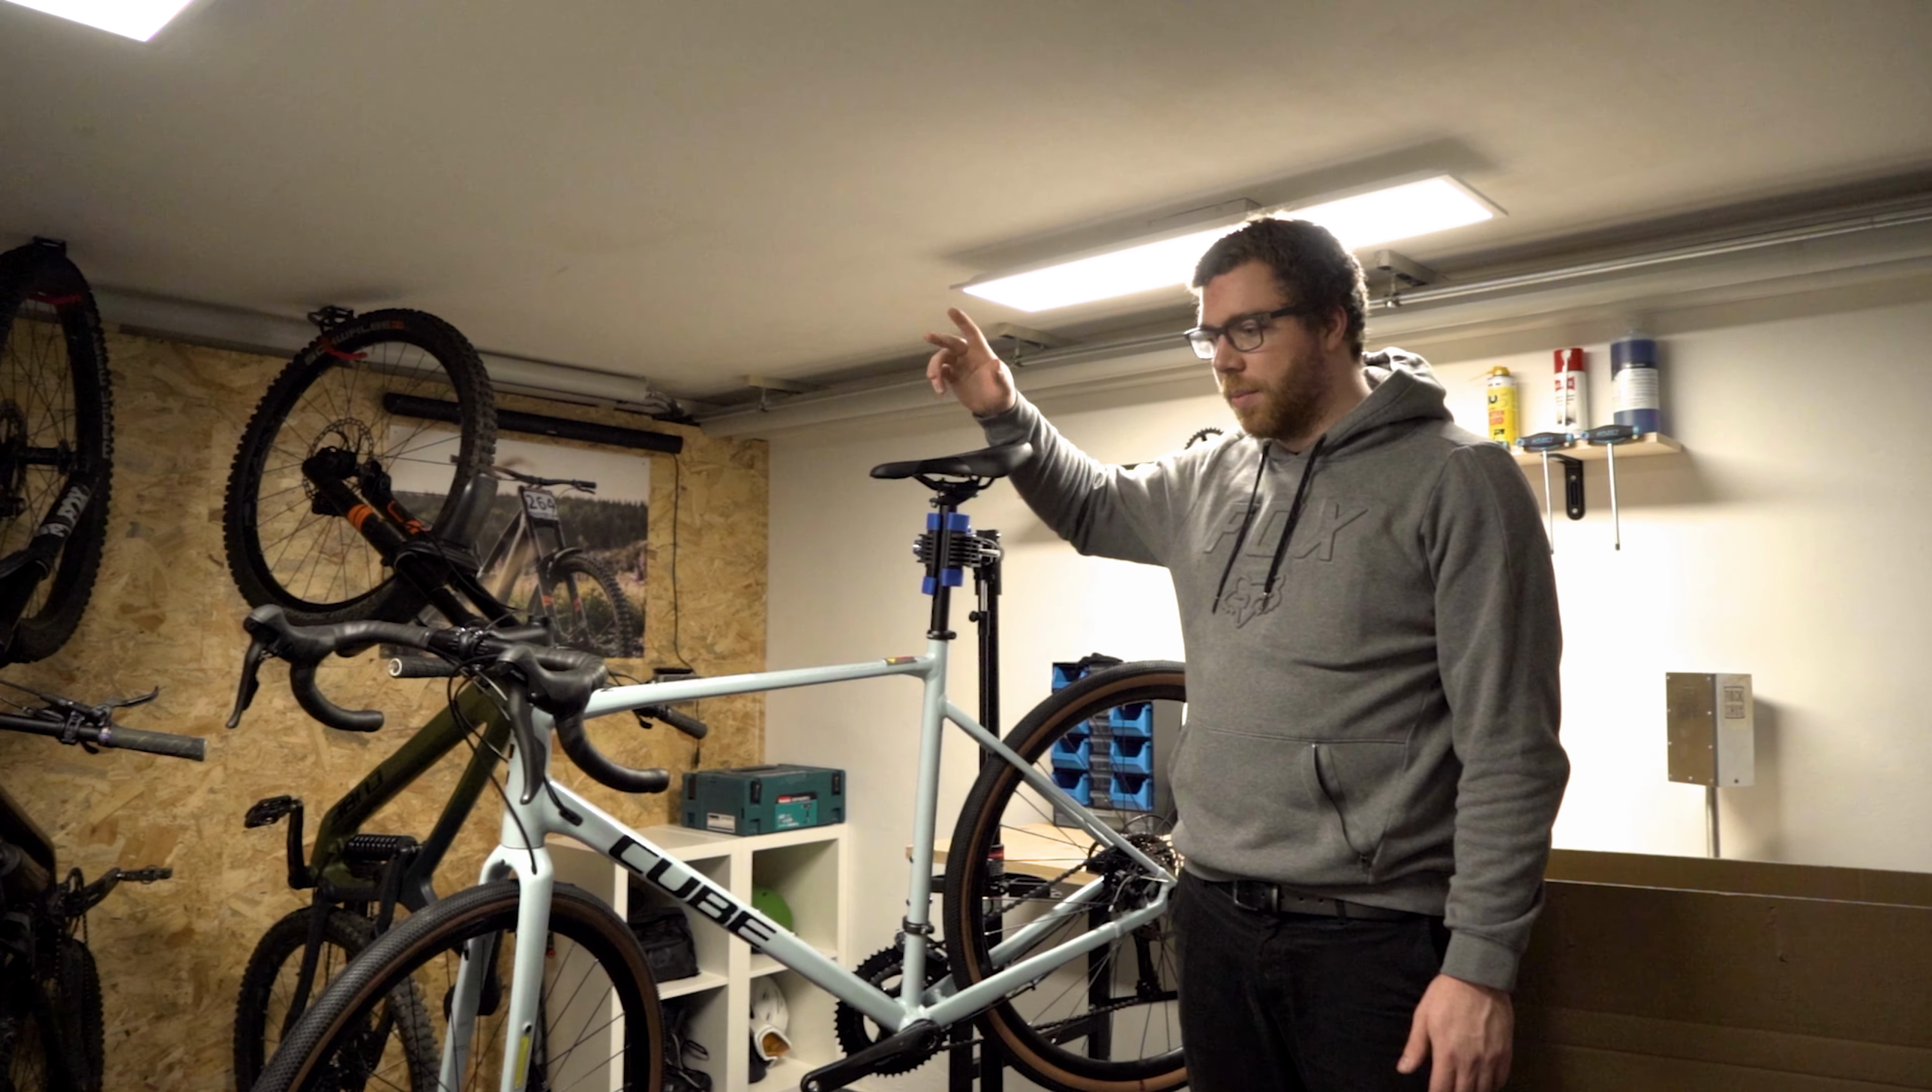Ich habe es jetzt mal grob aufgebaut, sprich ich habe alle Schrauben ran, Lenker ran, Rad eingebaut und so weiter.